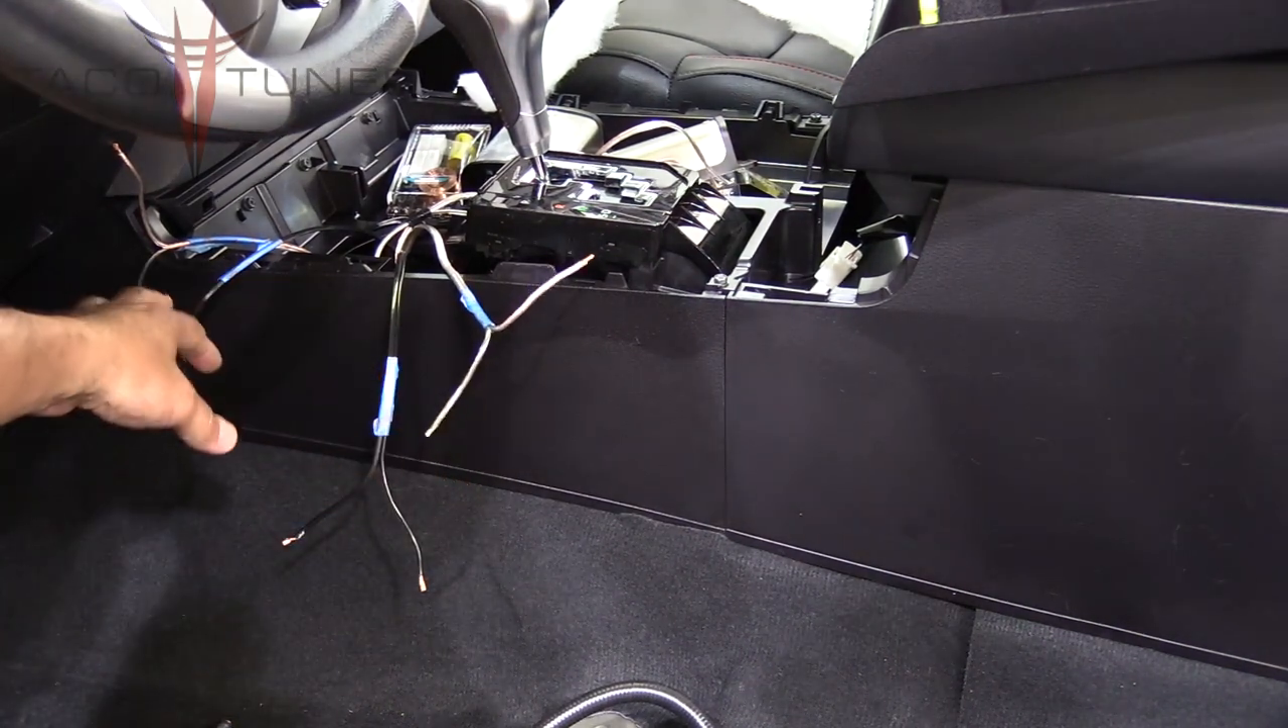Here you can see that the wires are run and the crossovers are ready to be connected, but these are the four speaker wires coming from the amplifier.